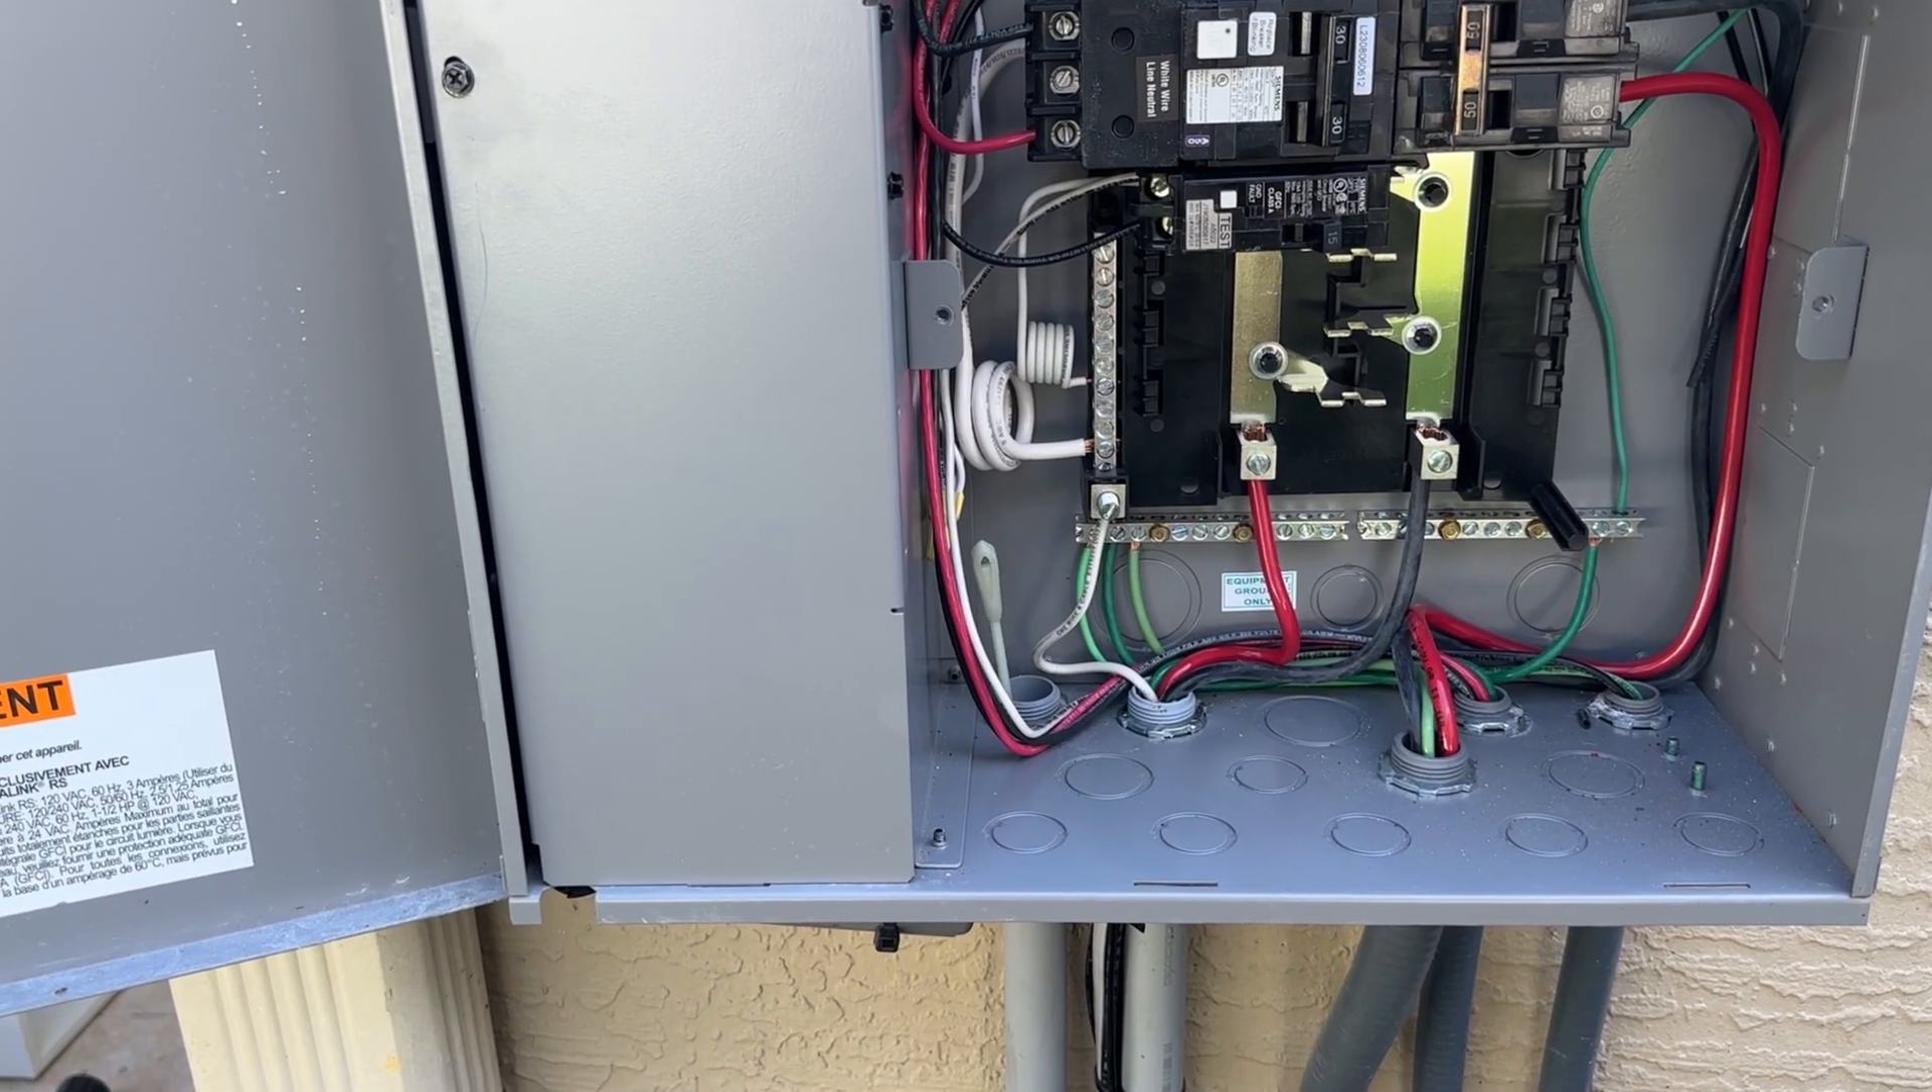As you can see here in my breaker box, the wires are already ran.